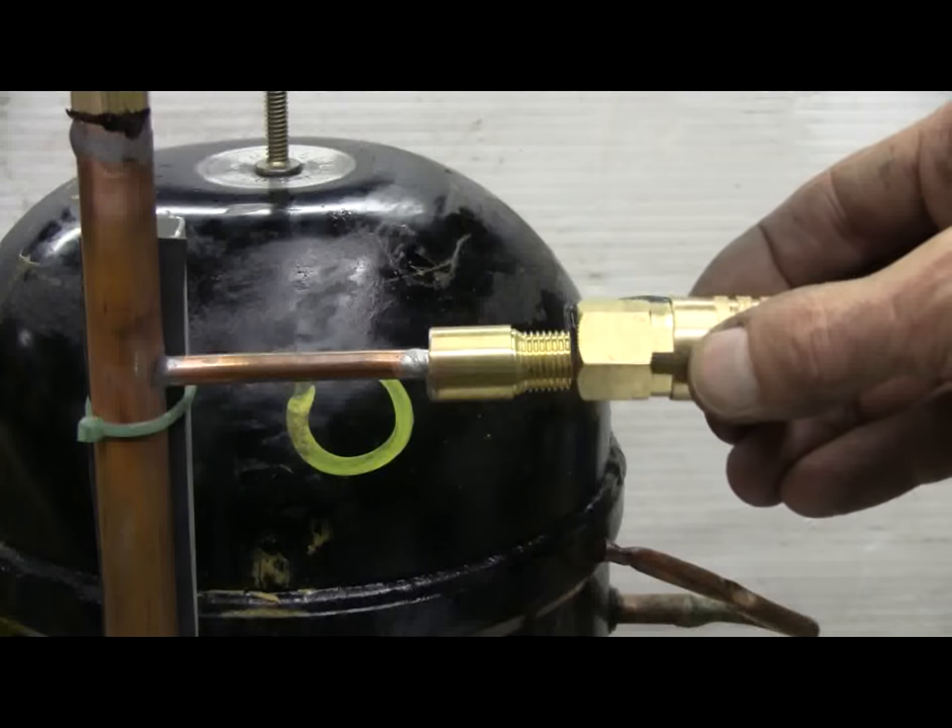I've now uh soldered on an adapter in brass to the uh high pressure output so that I'll be able to uh thread on a uh coupler as soon as things cool down.